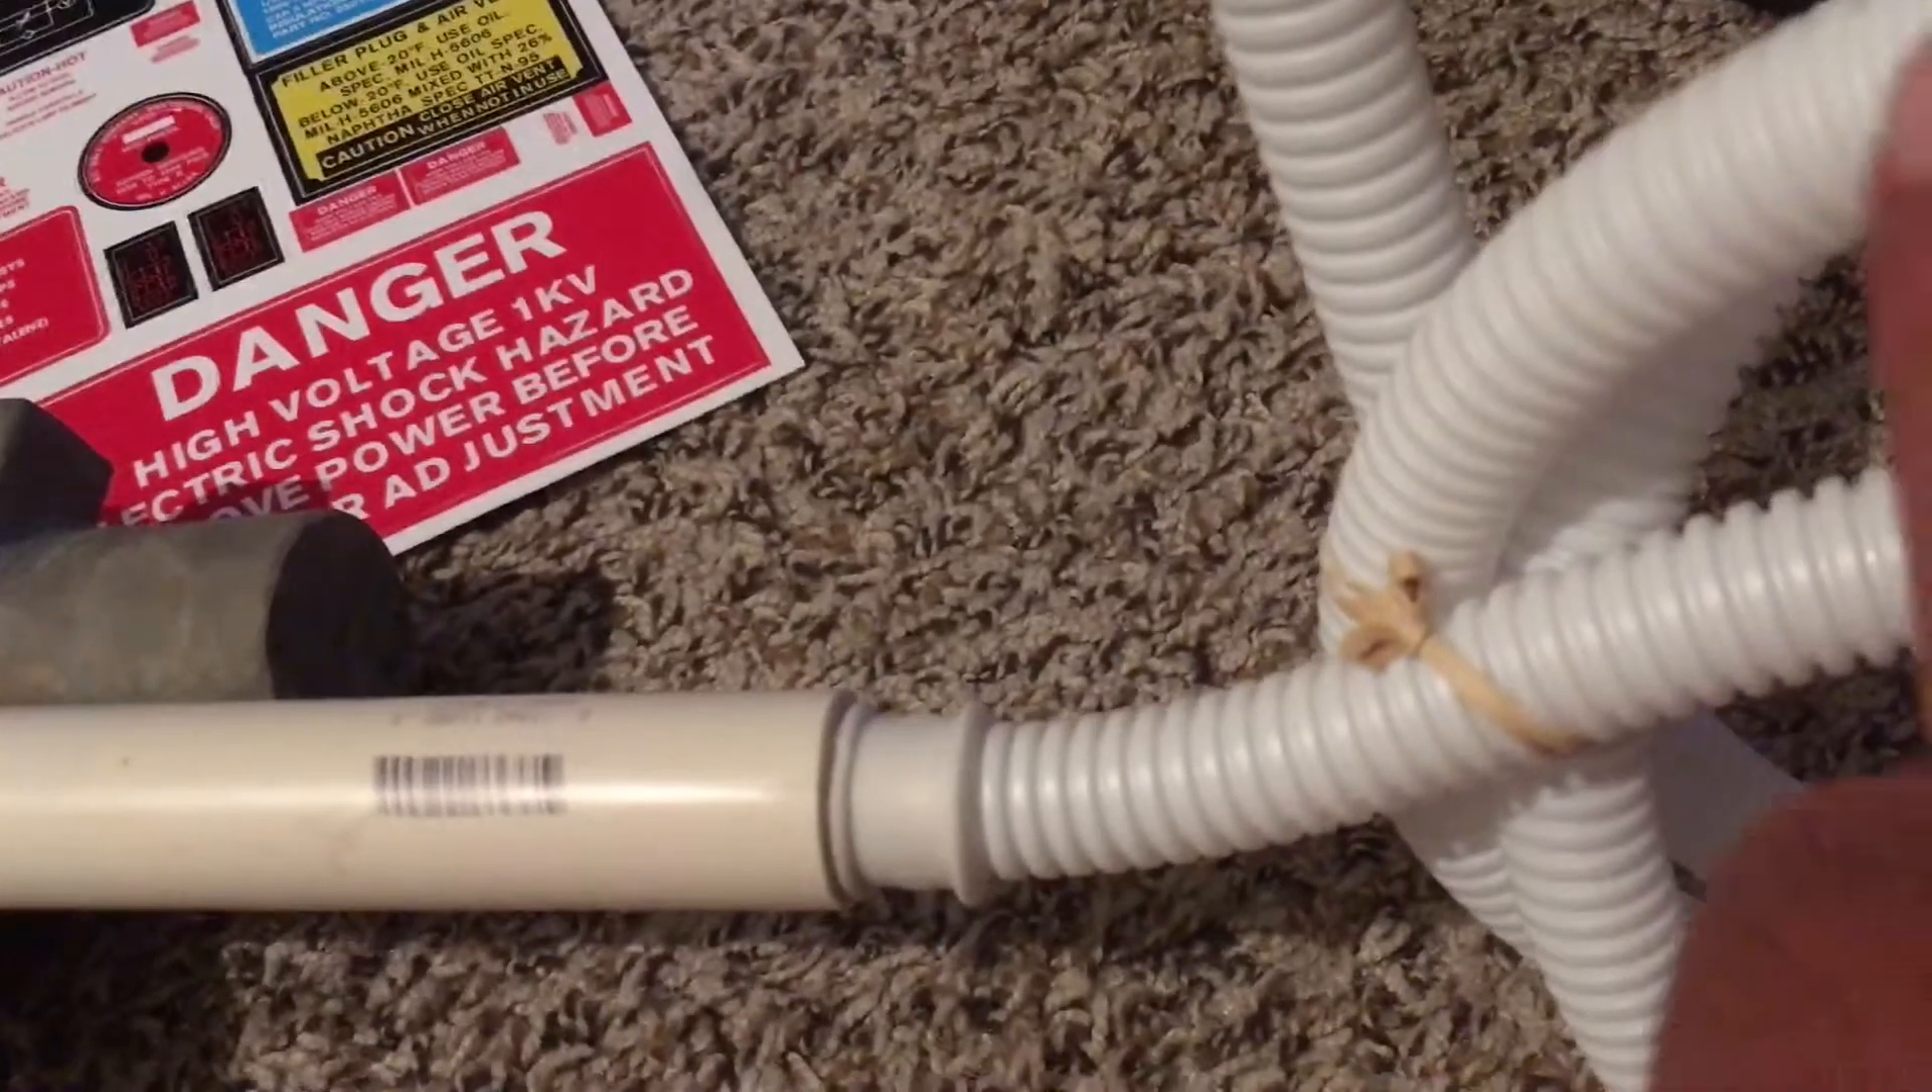And there's this rubber nozzle that fits perfectly inside of this handle, this PVC pipe.